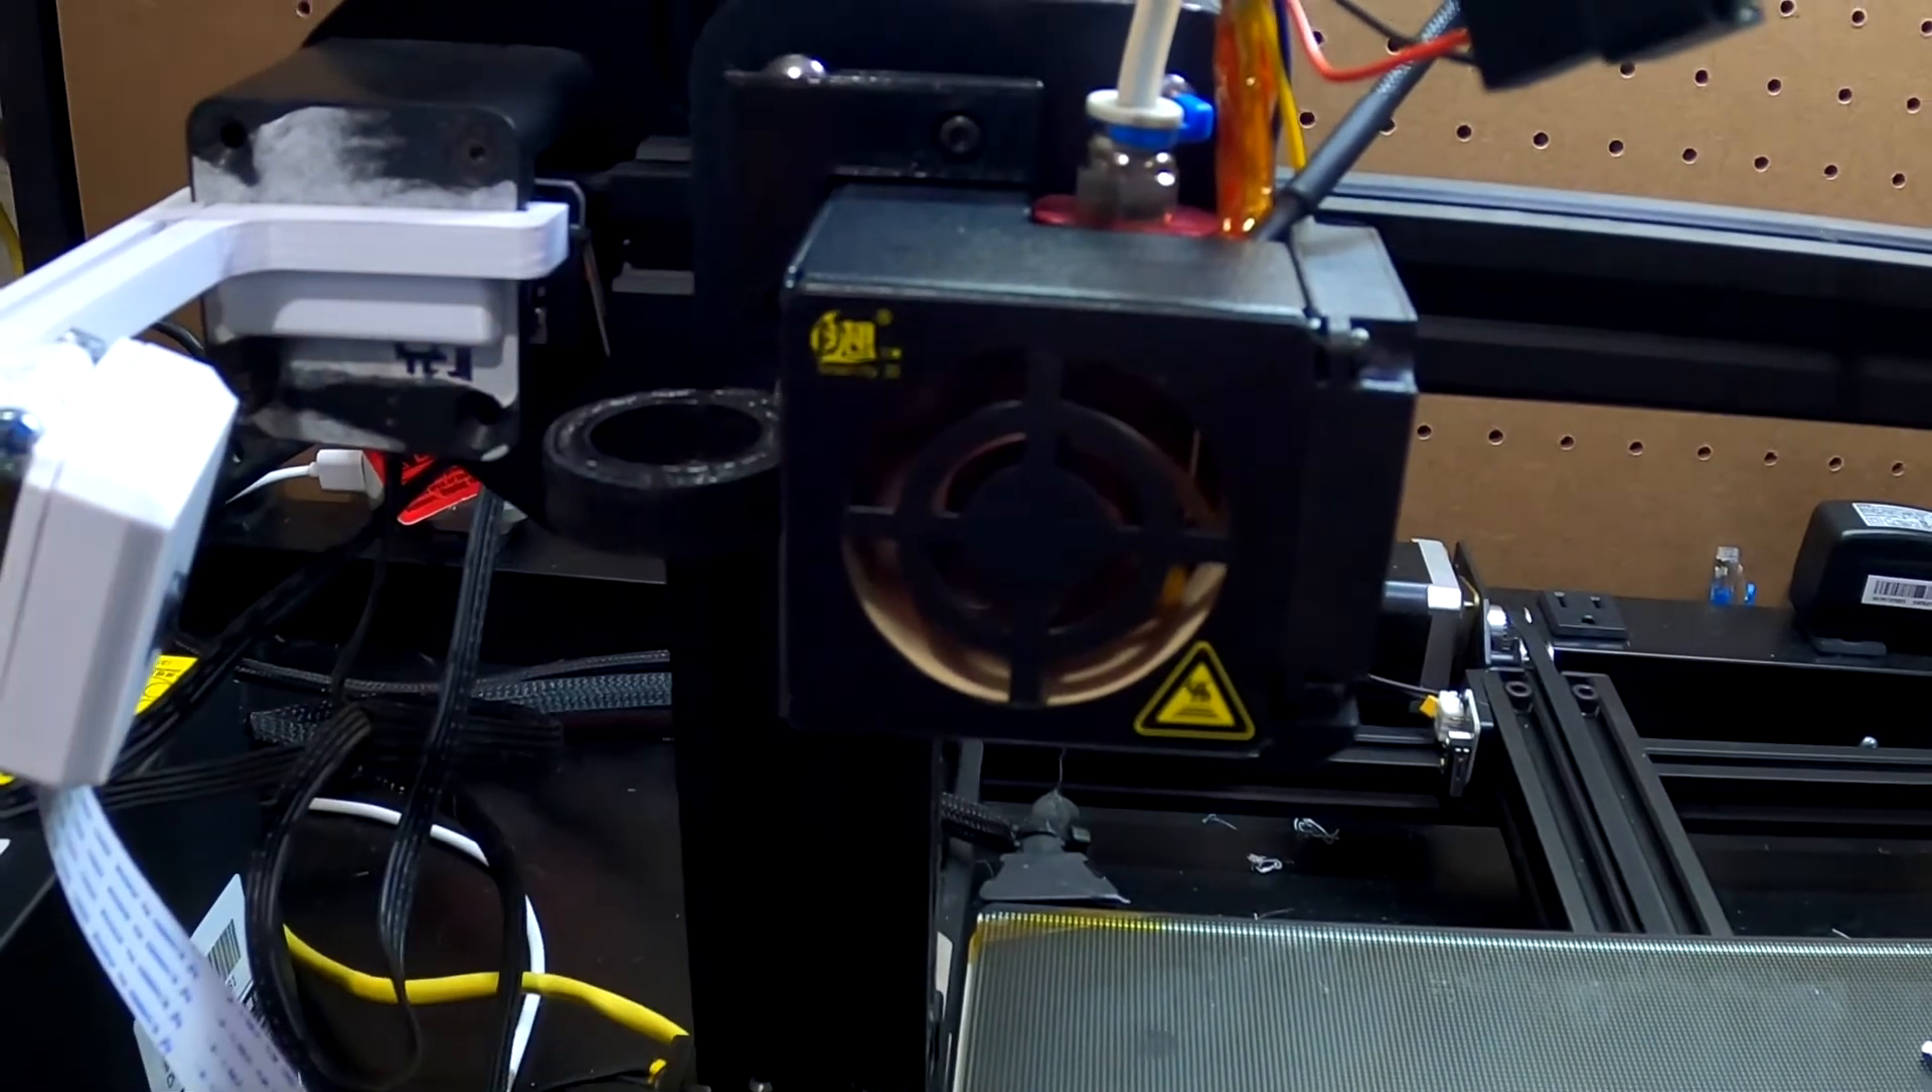So we've got the new fan in place it looks great.